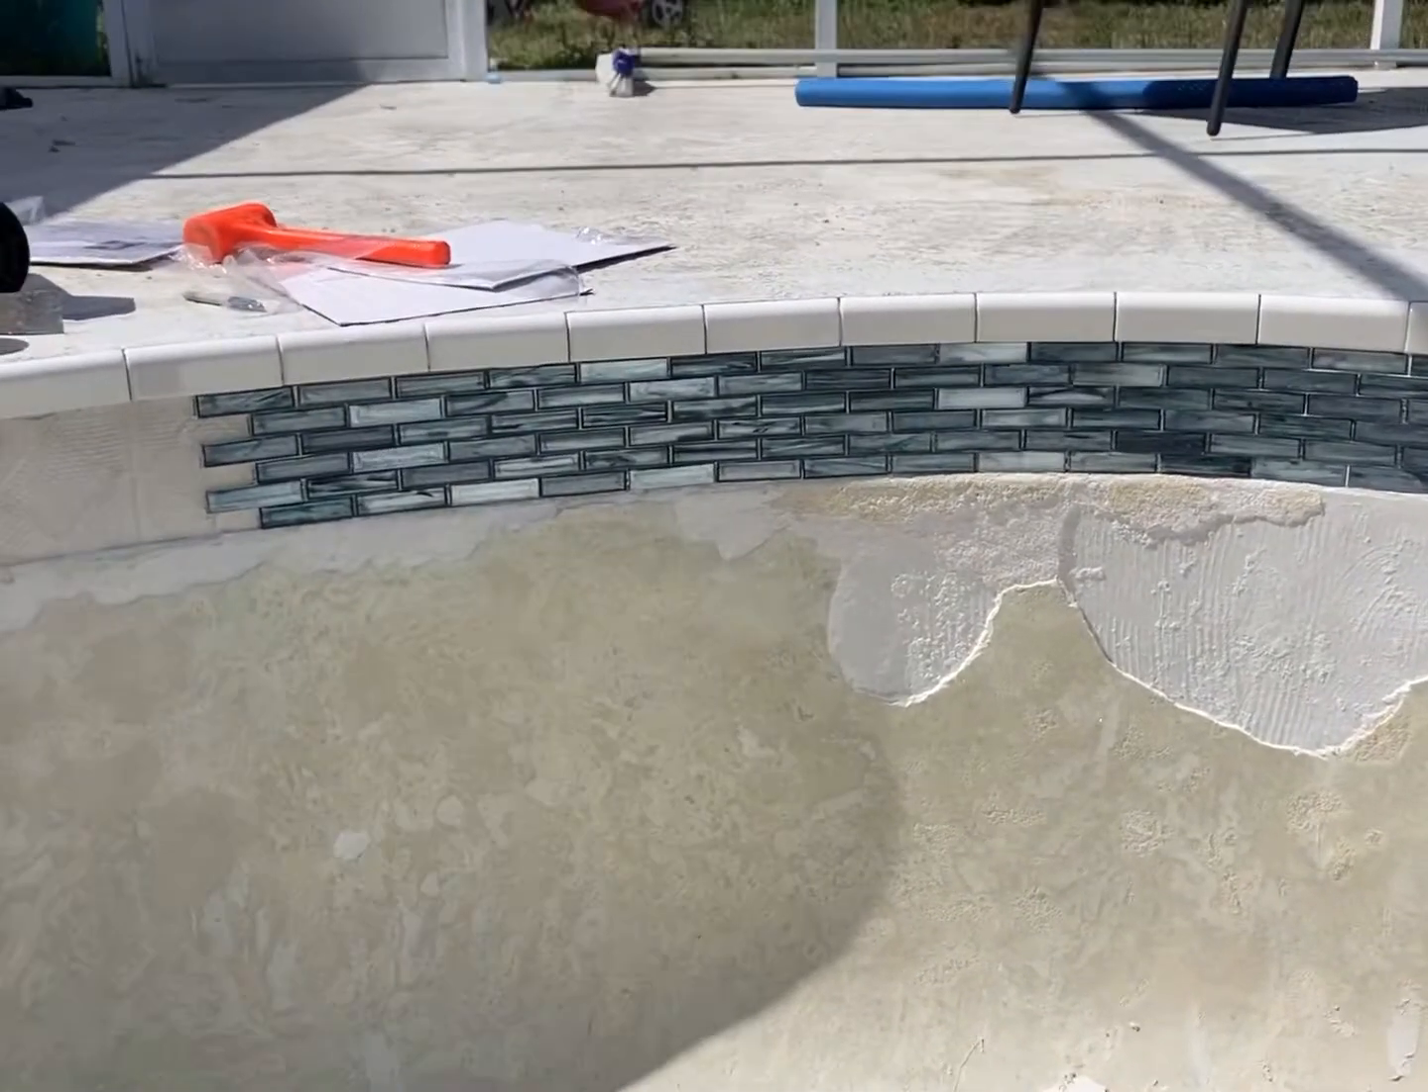So I started putting up the tile and it's been going really smooth and nicely.